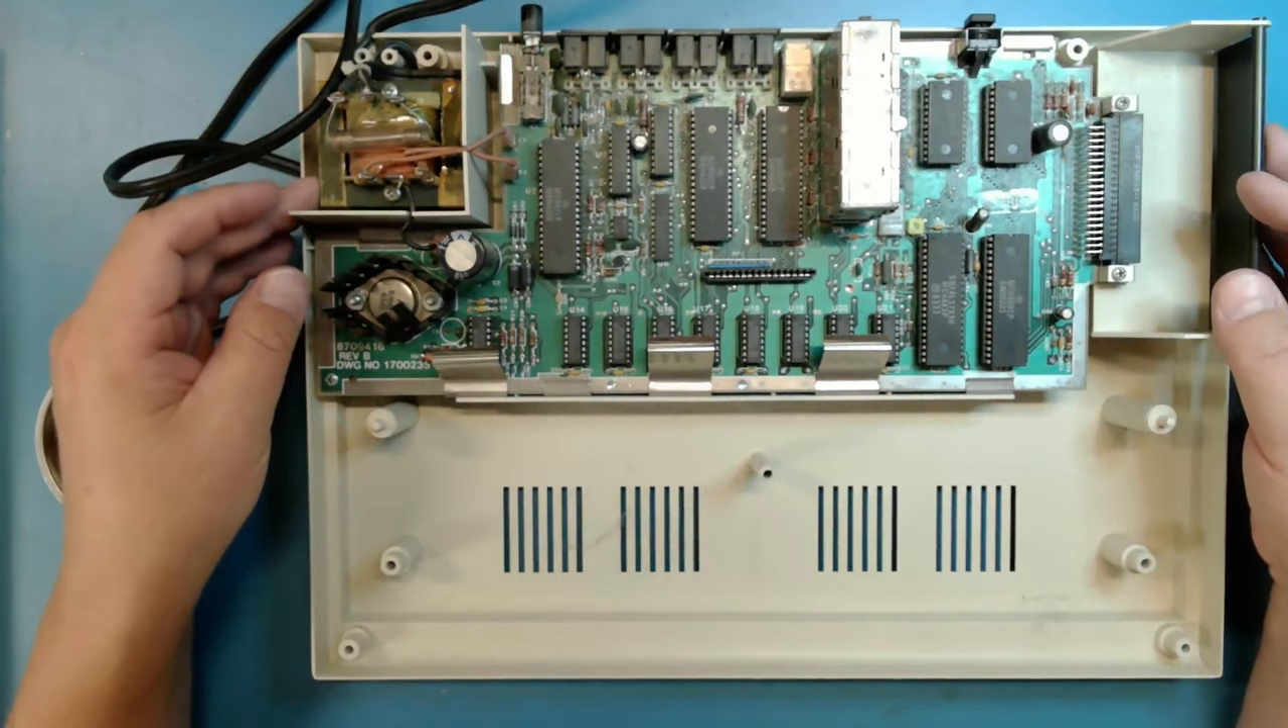And now we have the motherboard exposed.